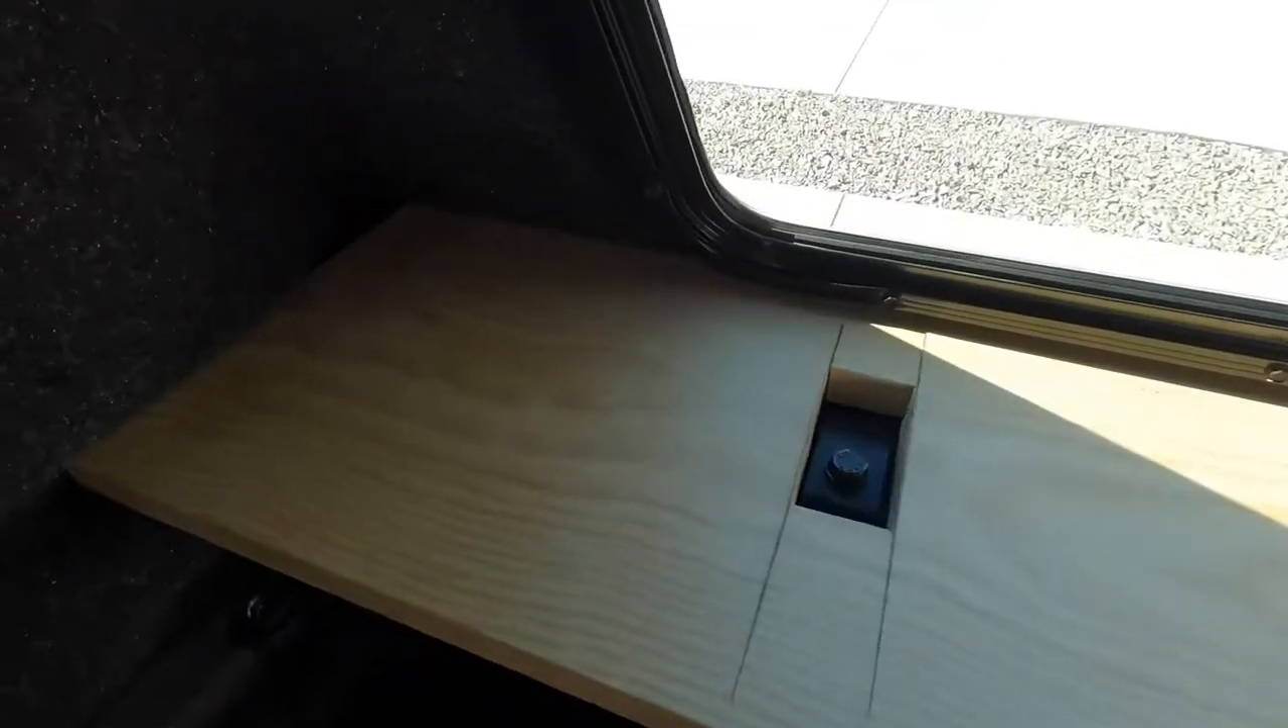So I think we might need to make the hole a little bit bigger. So I made the notch a little bit bigger and now we're sitting in here perfectly.